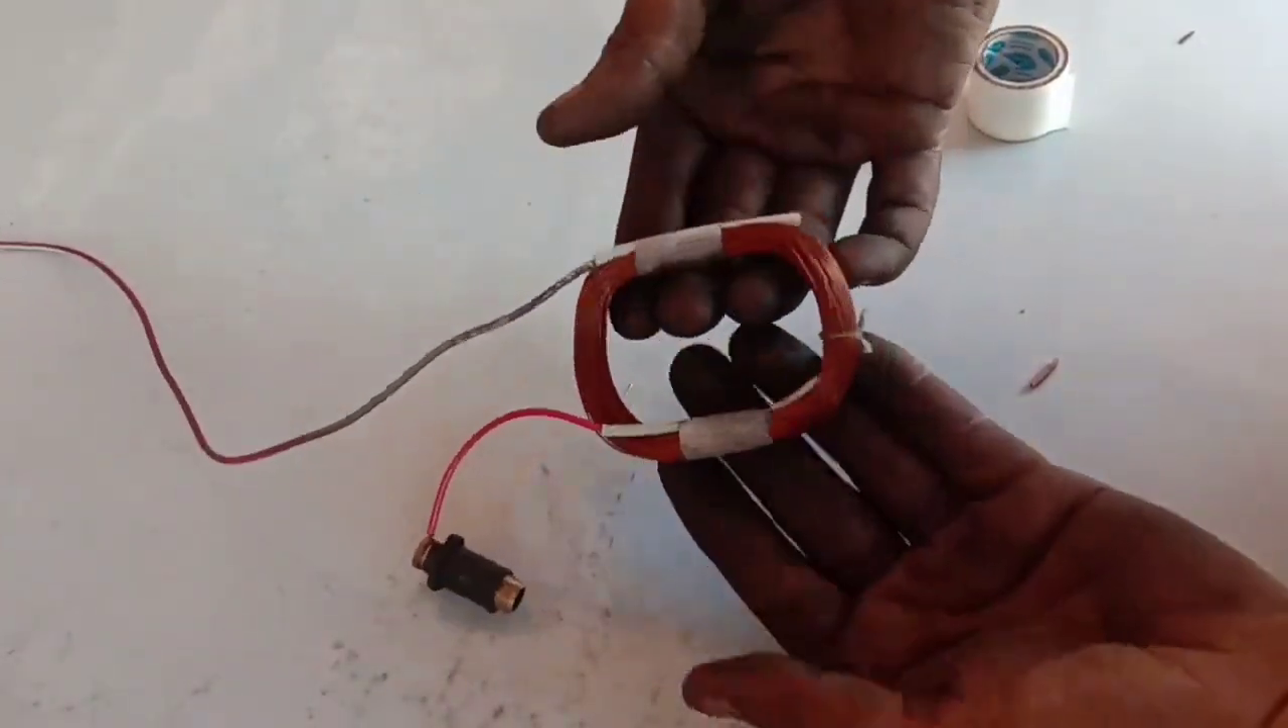चलिए cotton tape हमारी लग चुकी है और इसी तरह से second coil का भी हमें connection कर लेना है।